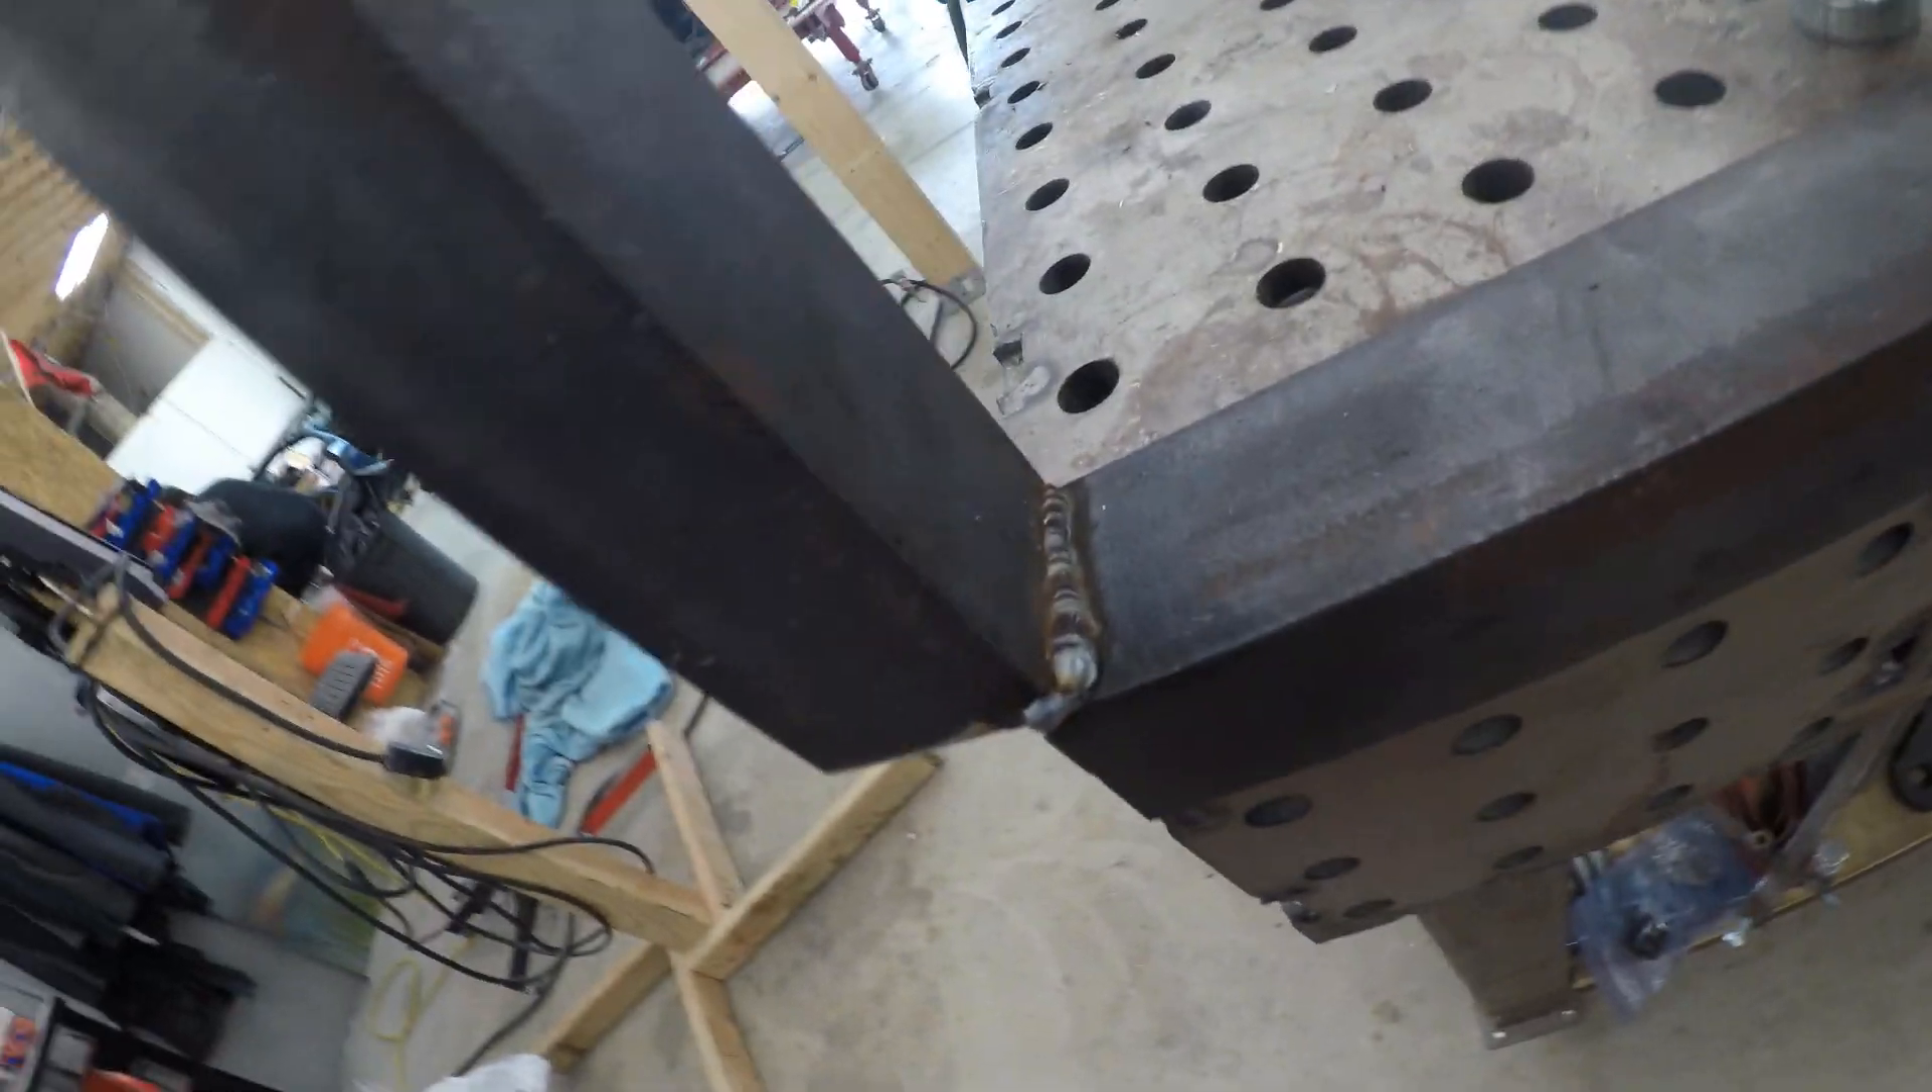Bracket is welded, as you can see here.